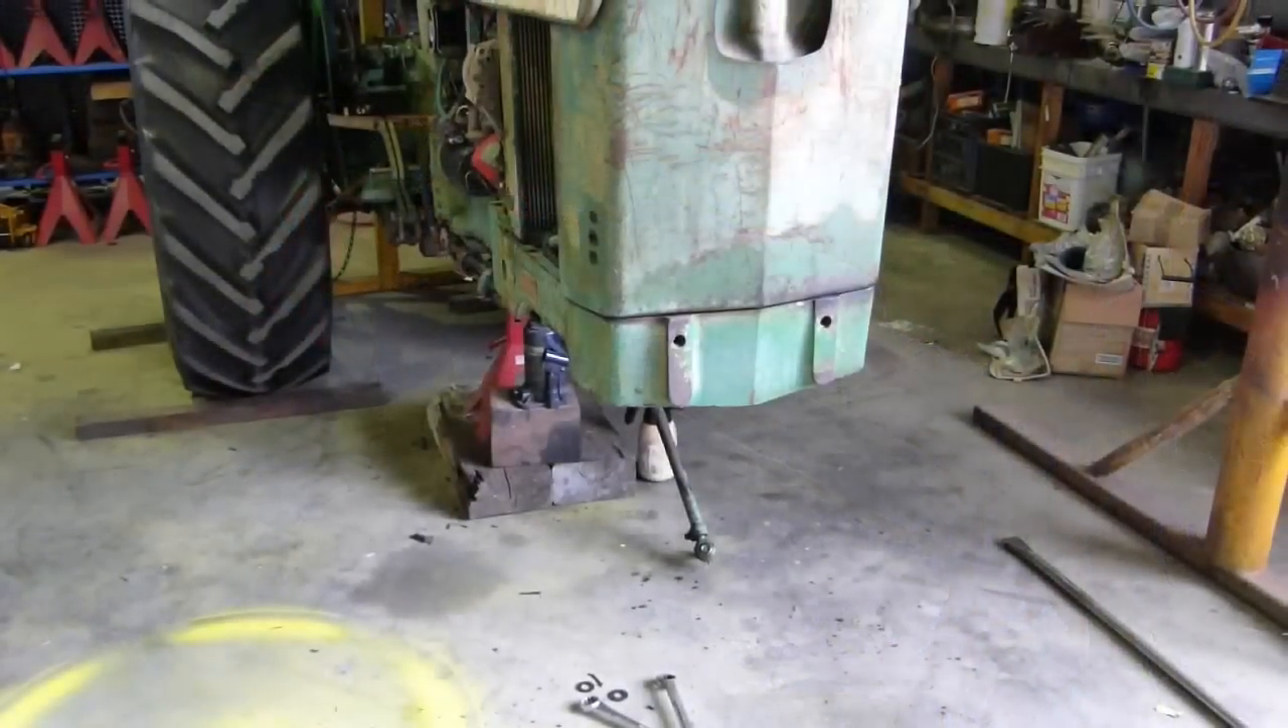That's what a tractor looks like without the front axle.